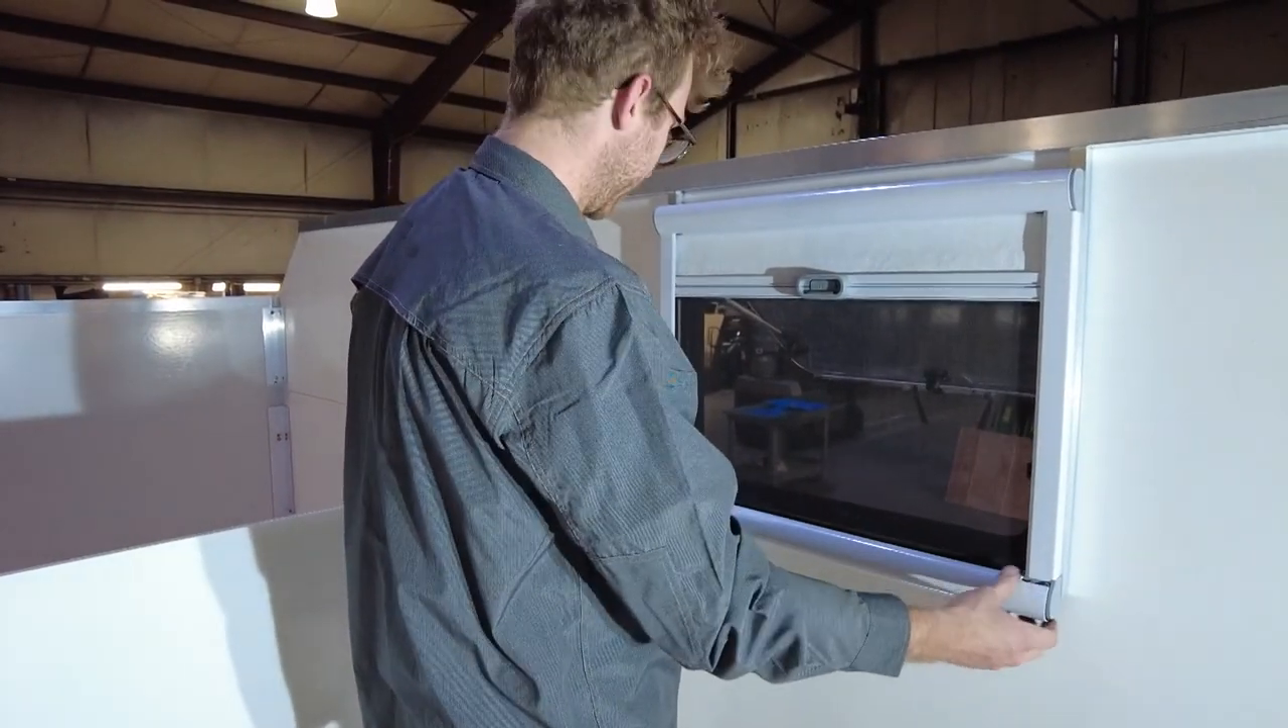That is an installed Arctic Tern window and blind and screen assembly.